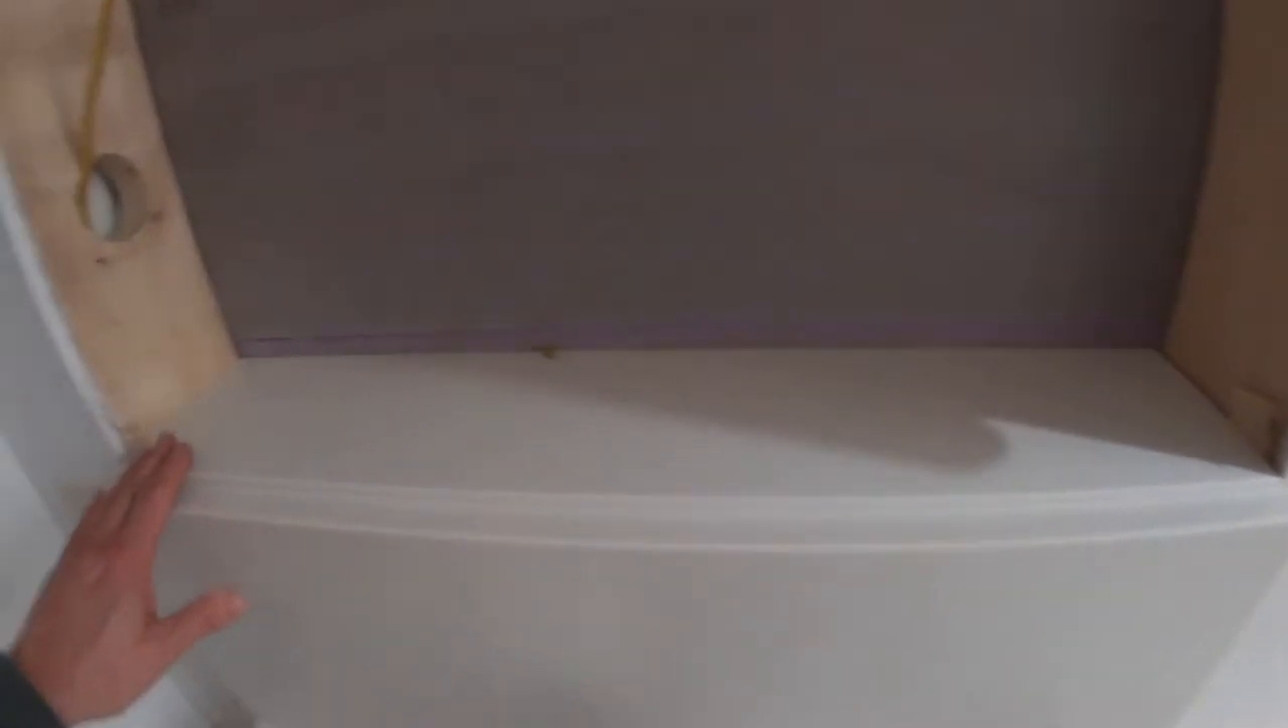One thing that I didn't film but now is done is I've put in a Corian Corian sill piece.